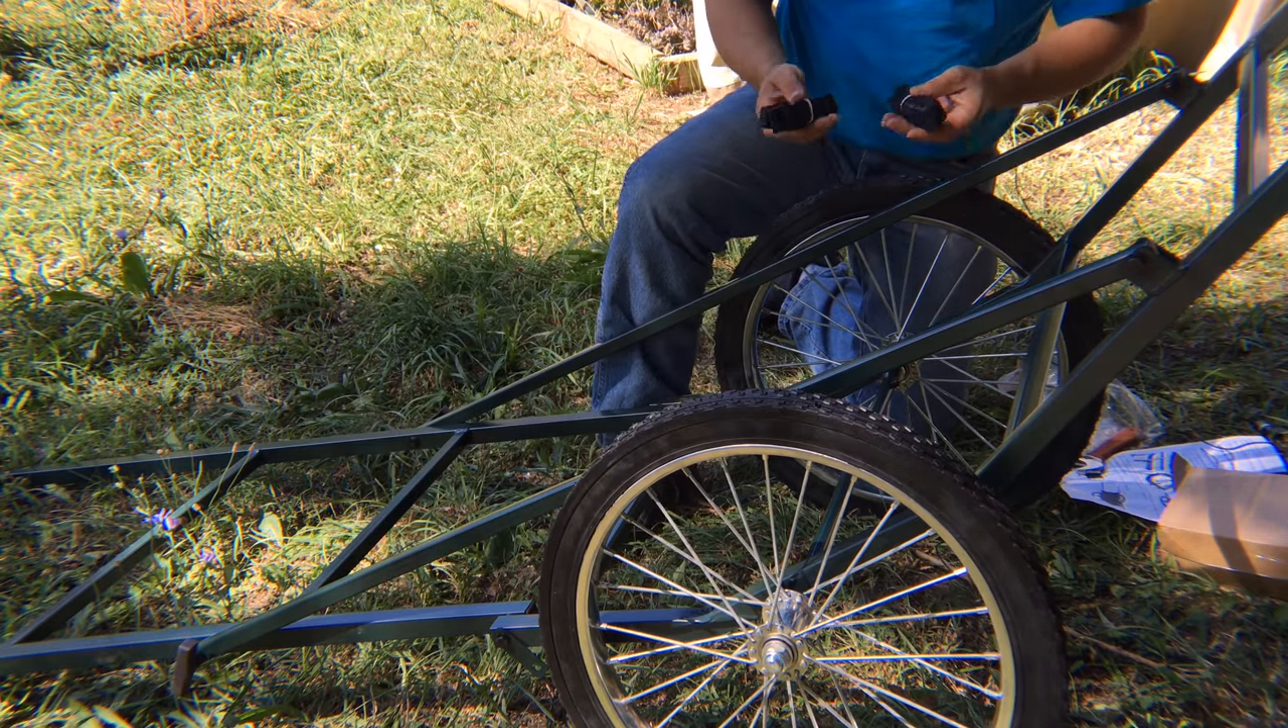Okay so here's our cart assembled um wheels on and everything.